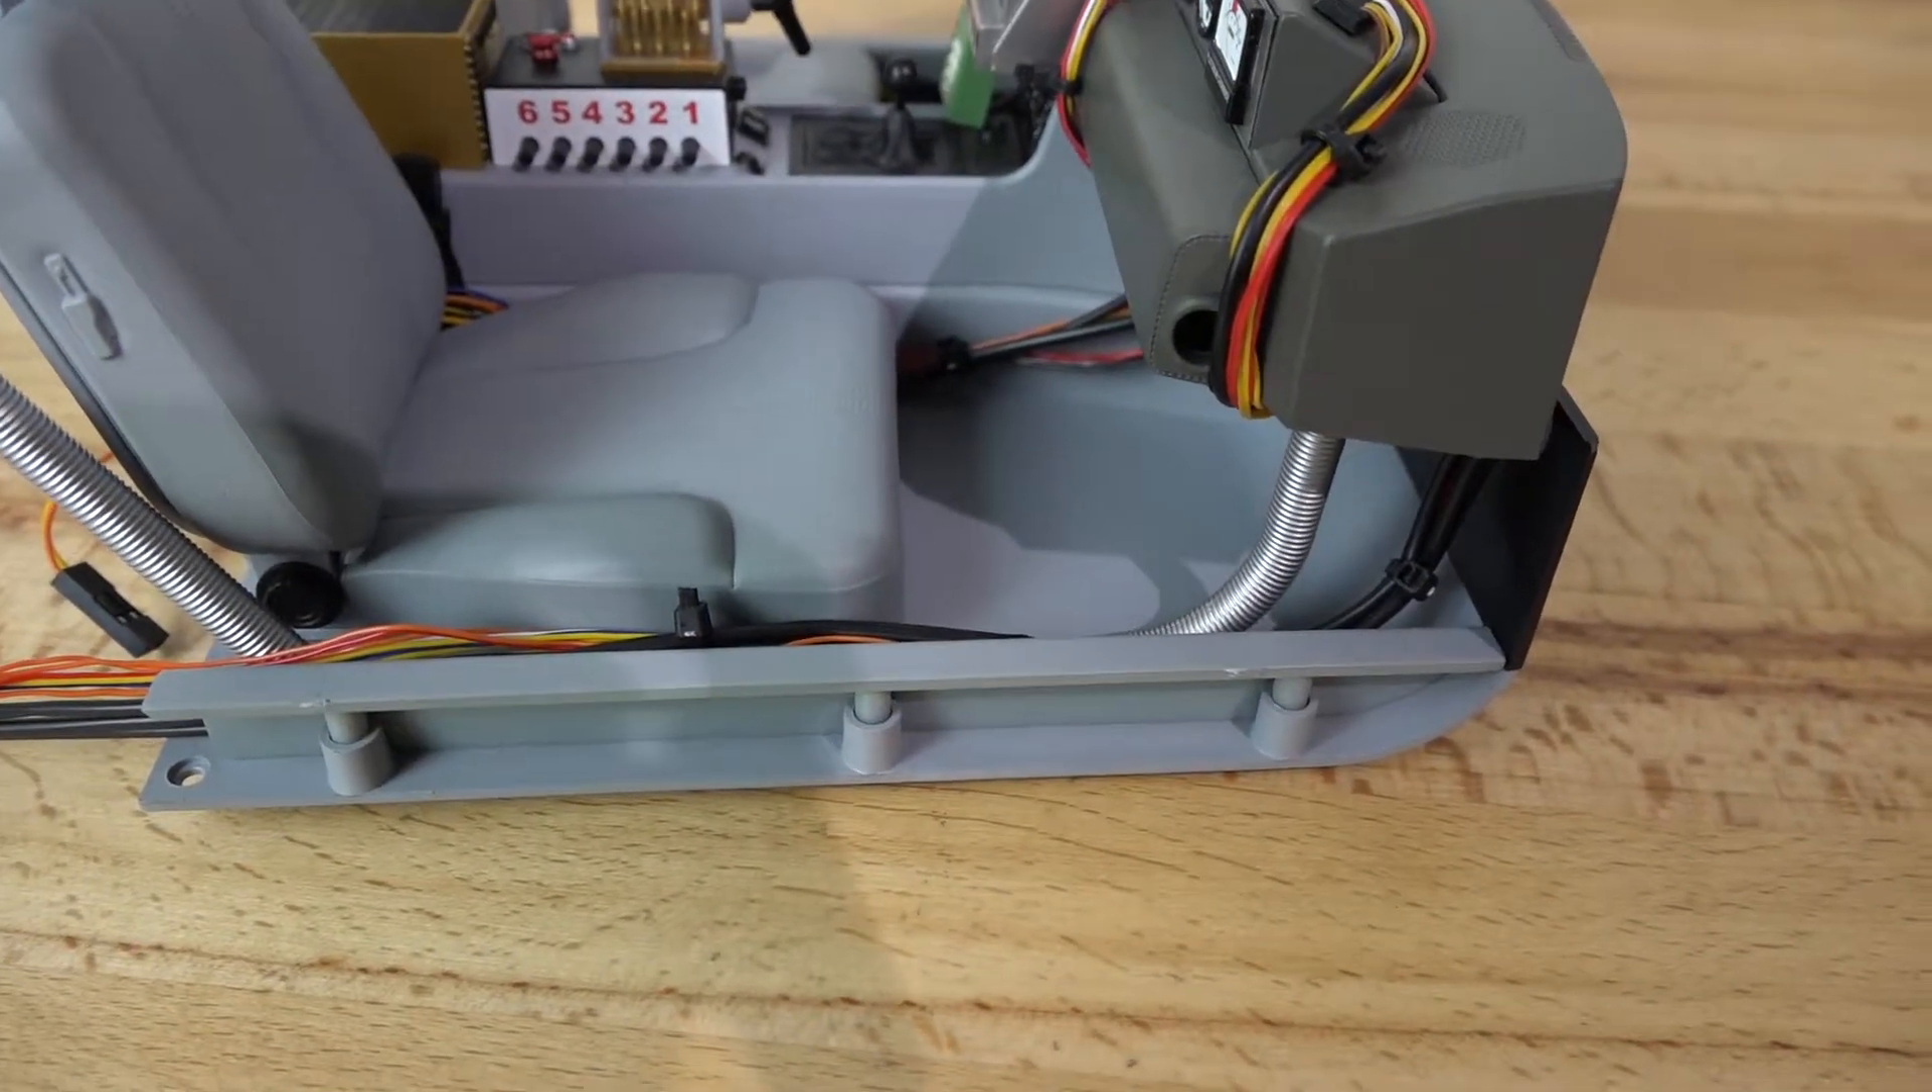Hier vorne diese abschlussleiste wurde angebaut und somit ist jetzt nummer 53 beendet.